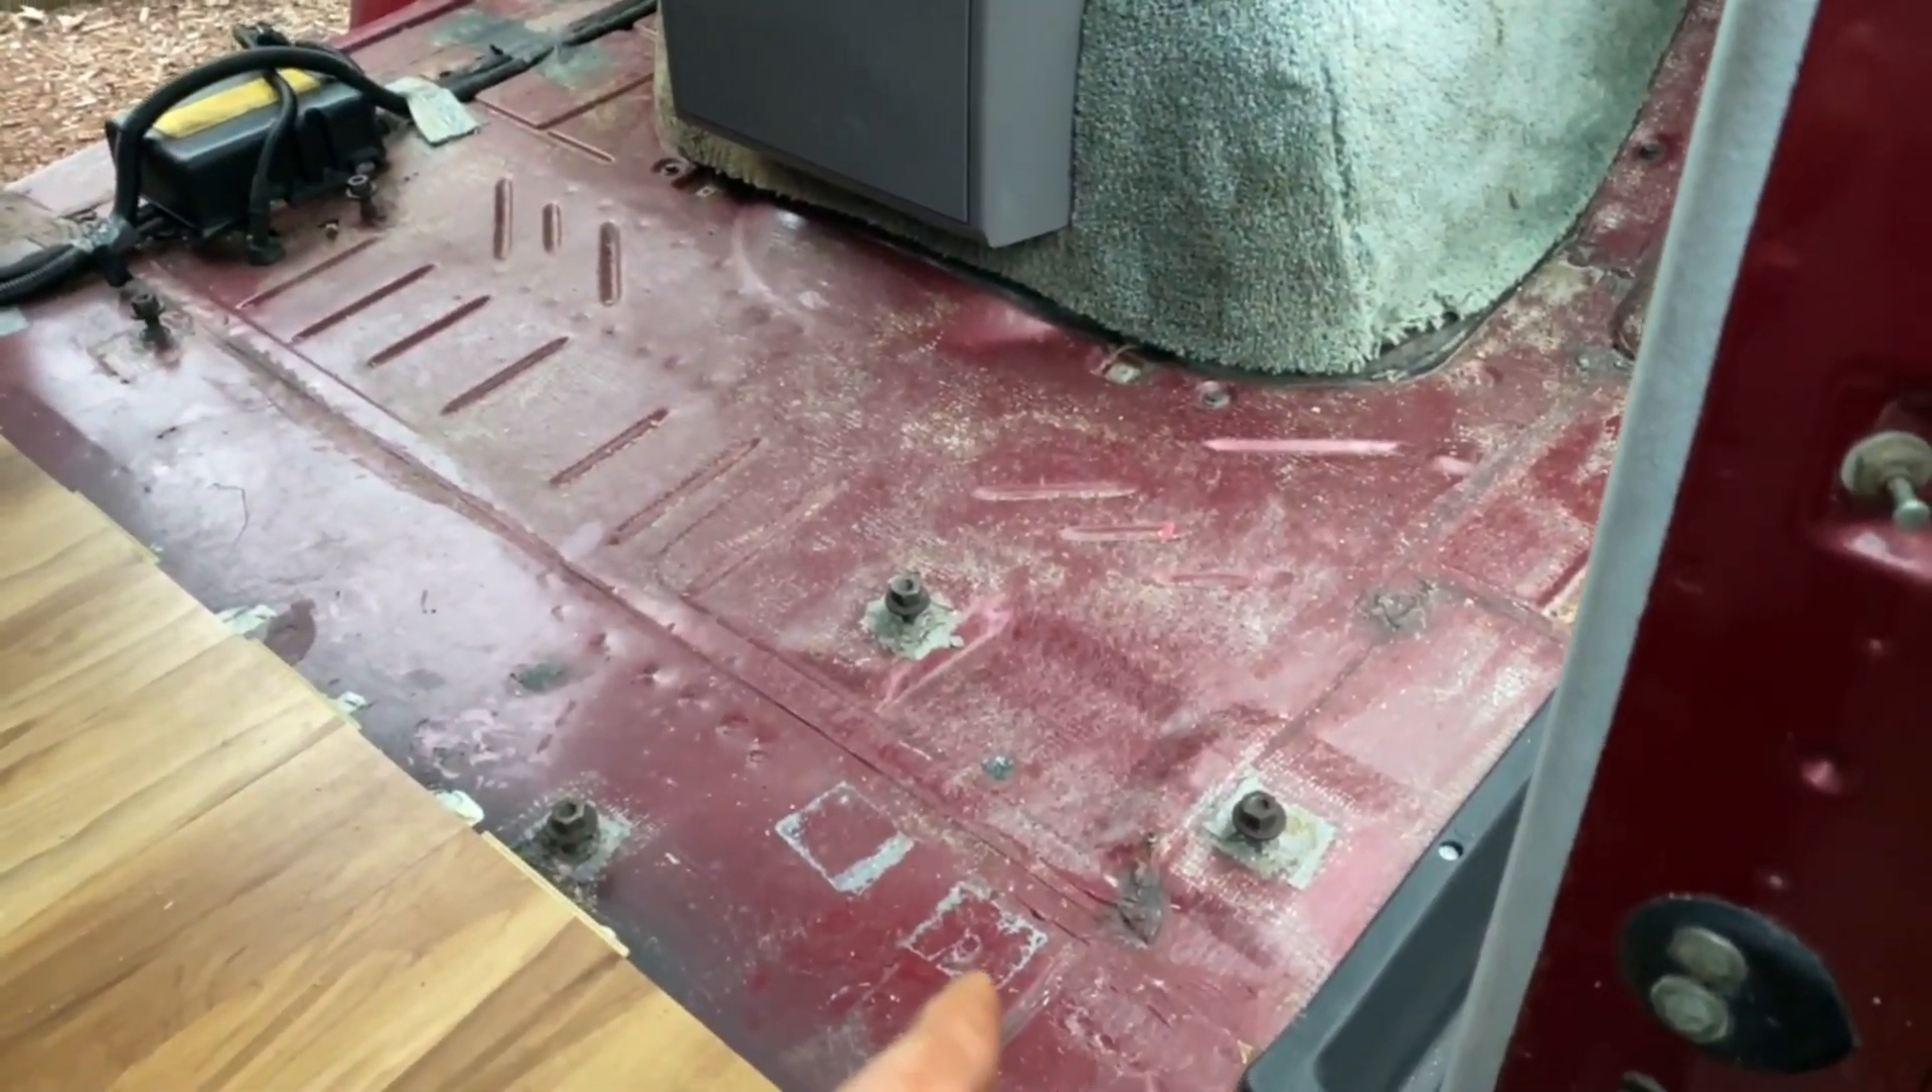So we got the front seats removed.